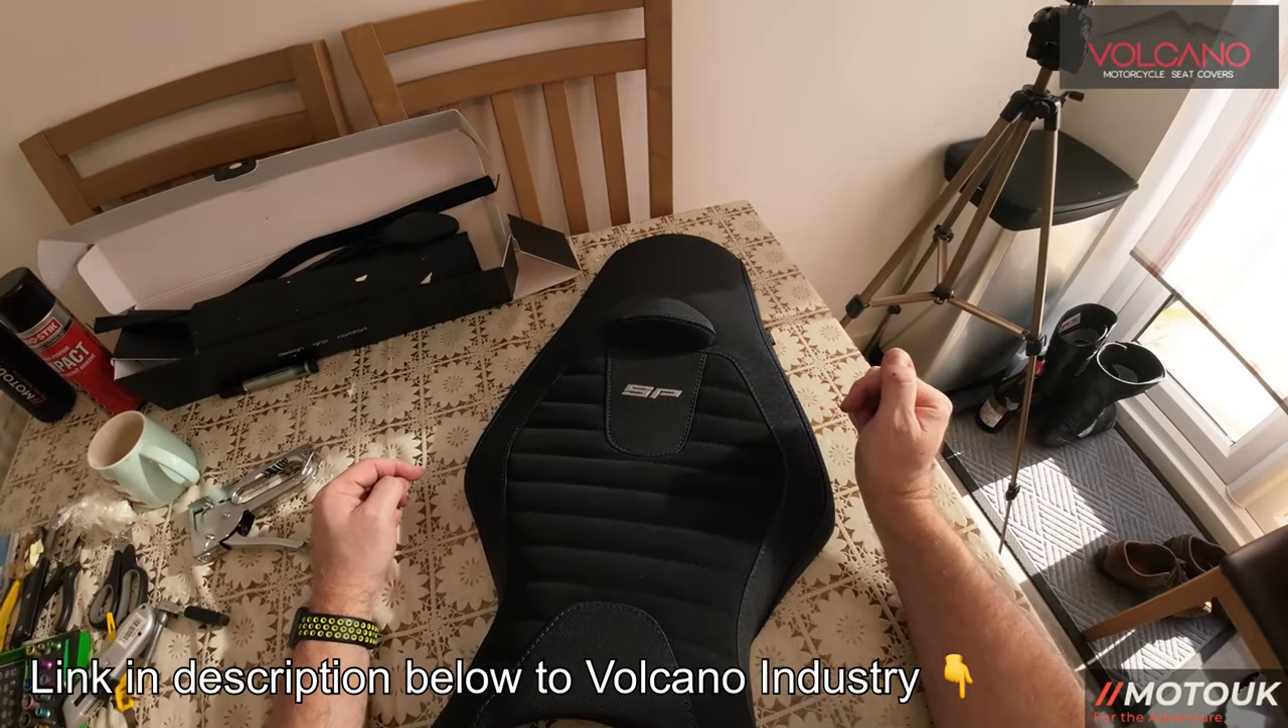Okay so that's the seat cover fitted now if i was to fit the strap that's where it would go and as you can see it looks quite nice just there.